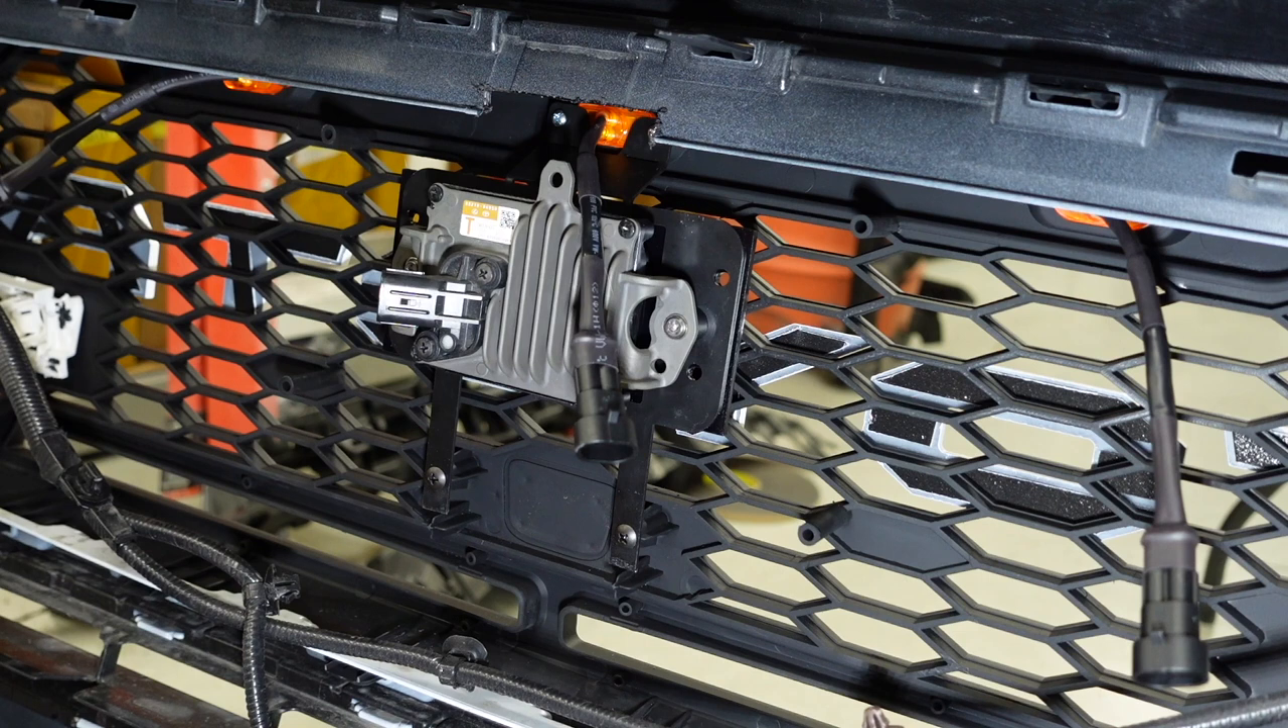Our sensor is completely installed at this point.